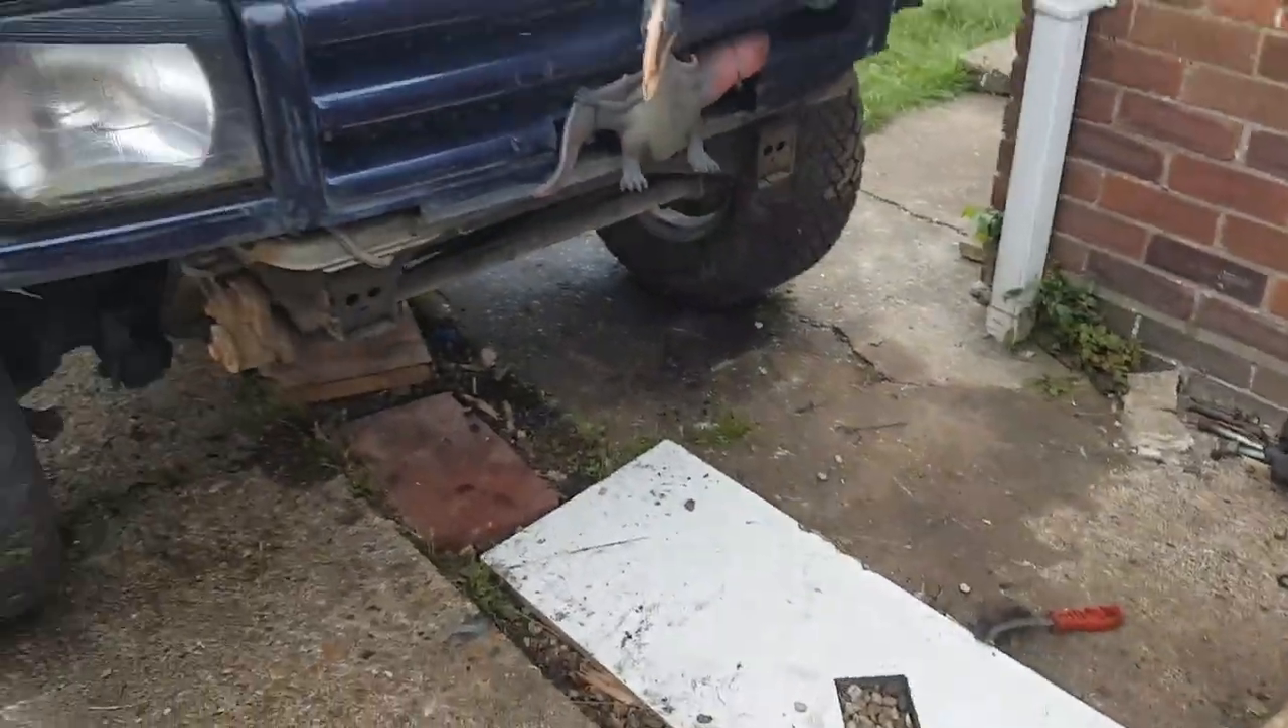Swap complete. All I've got to do now. Is put the bumper on.